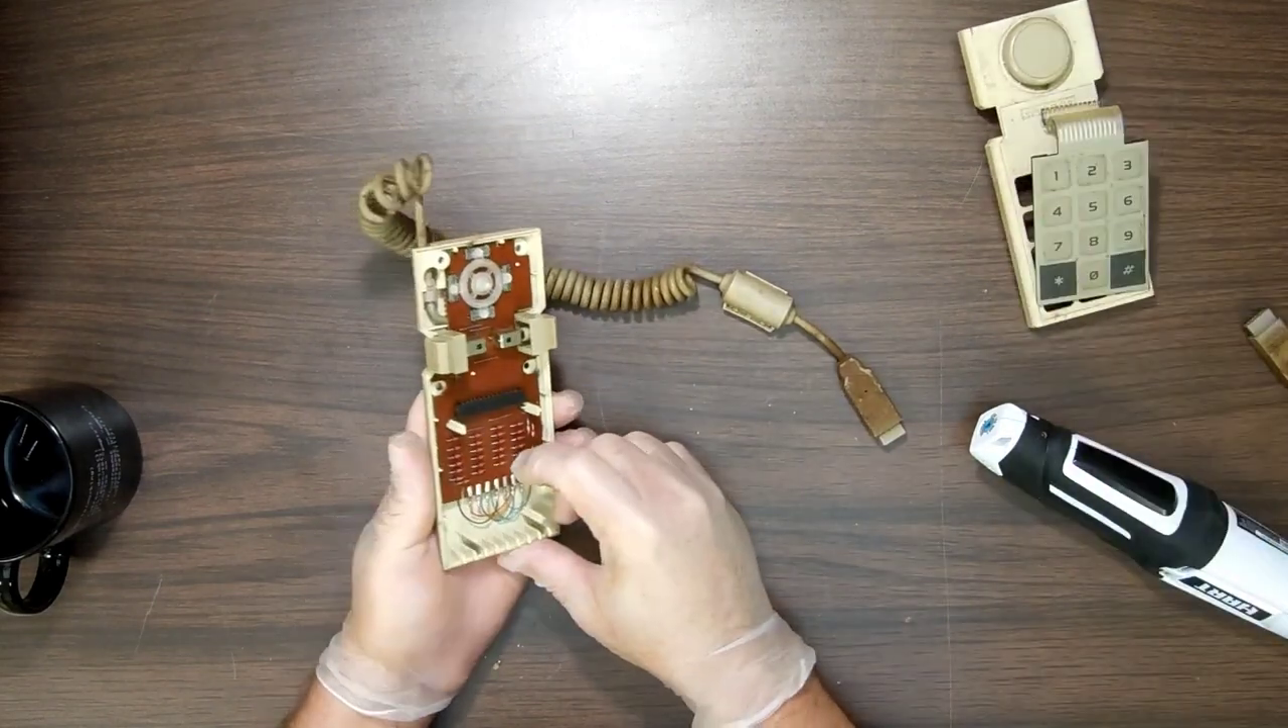So I just pulled the key pads off, pull all that off.